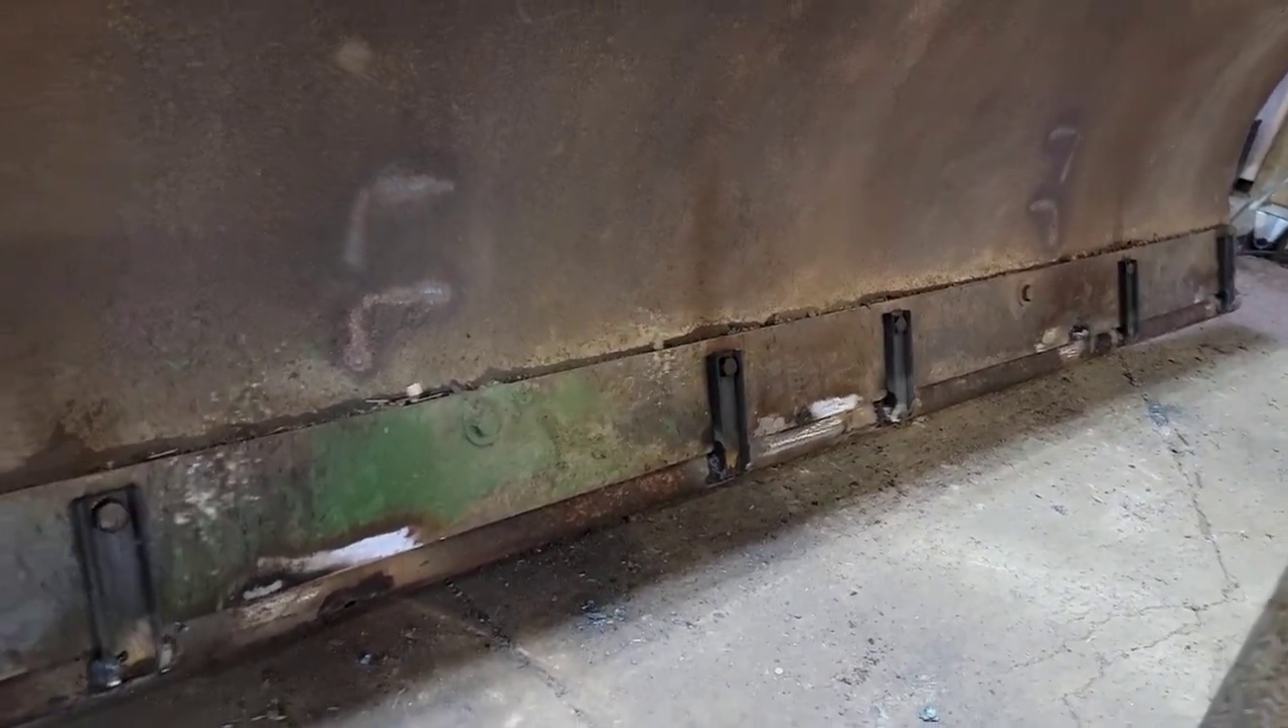You can see I just took some small pieces of C-channel and welded it right to the pipe, drilled holes in it, and bolted it to the cutting edge.